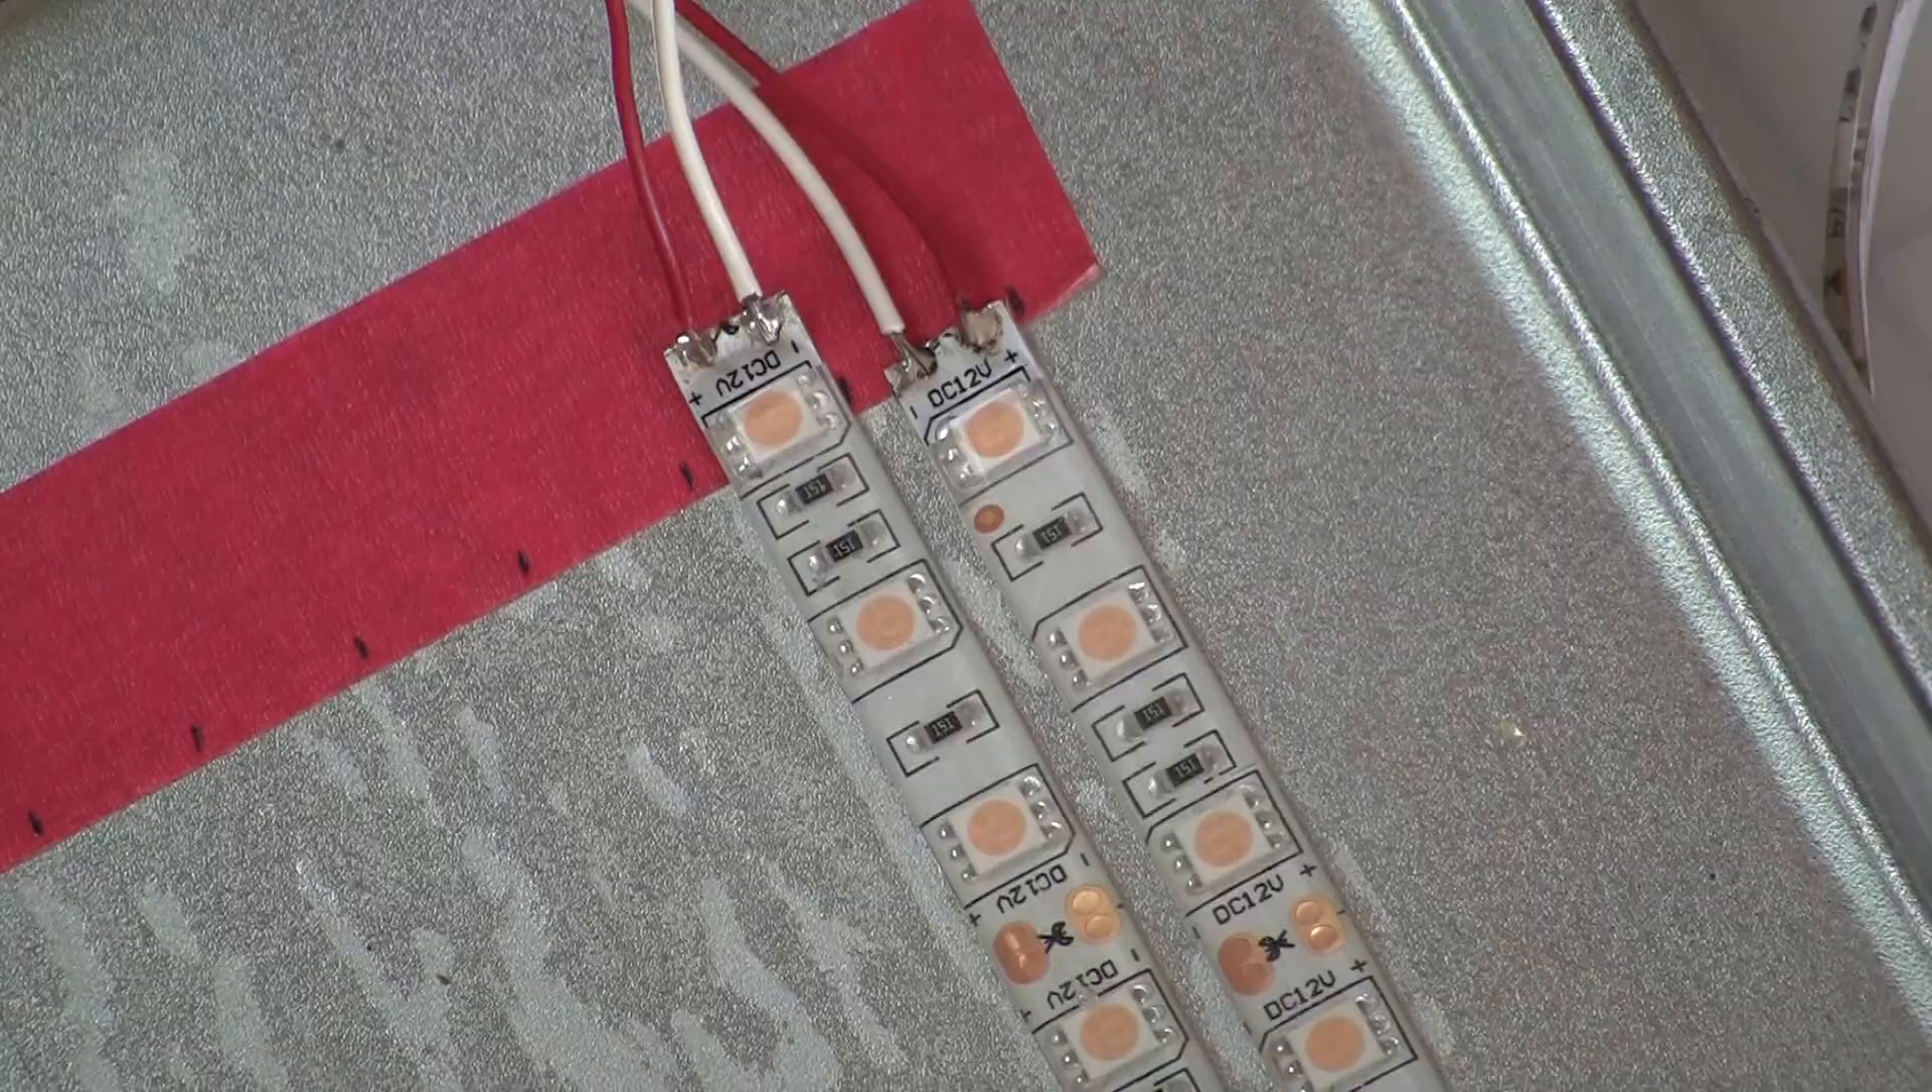Notice how I staggered each strip of LEDs.